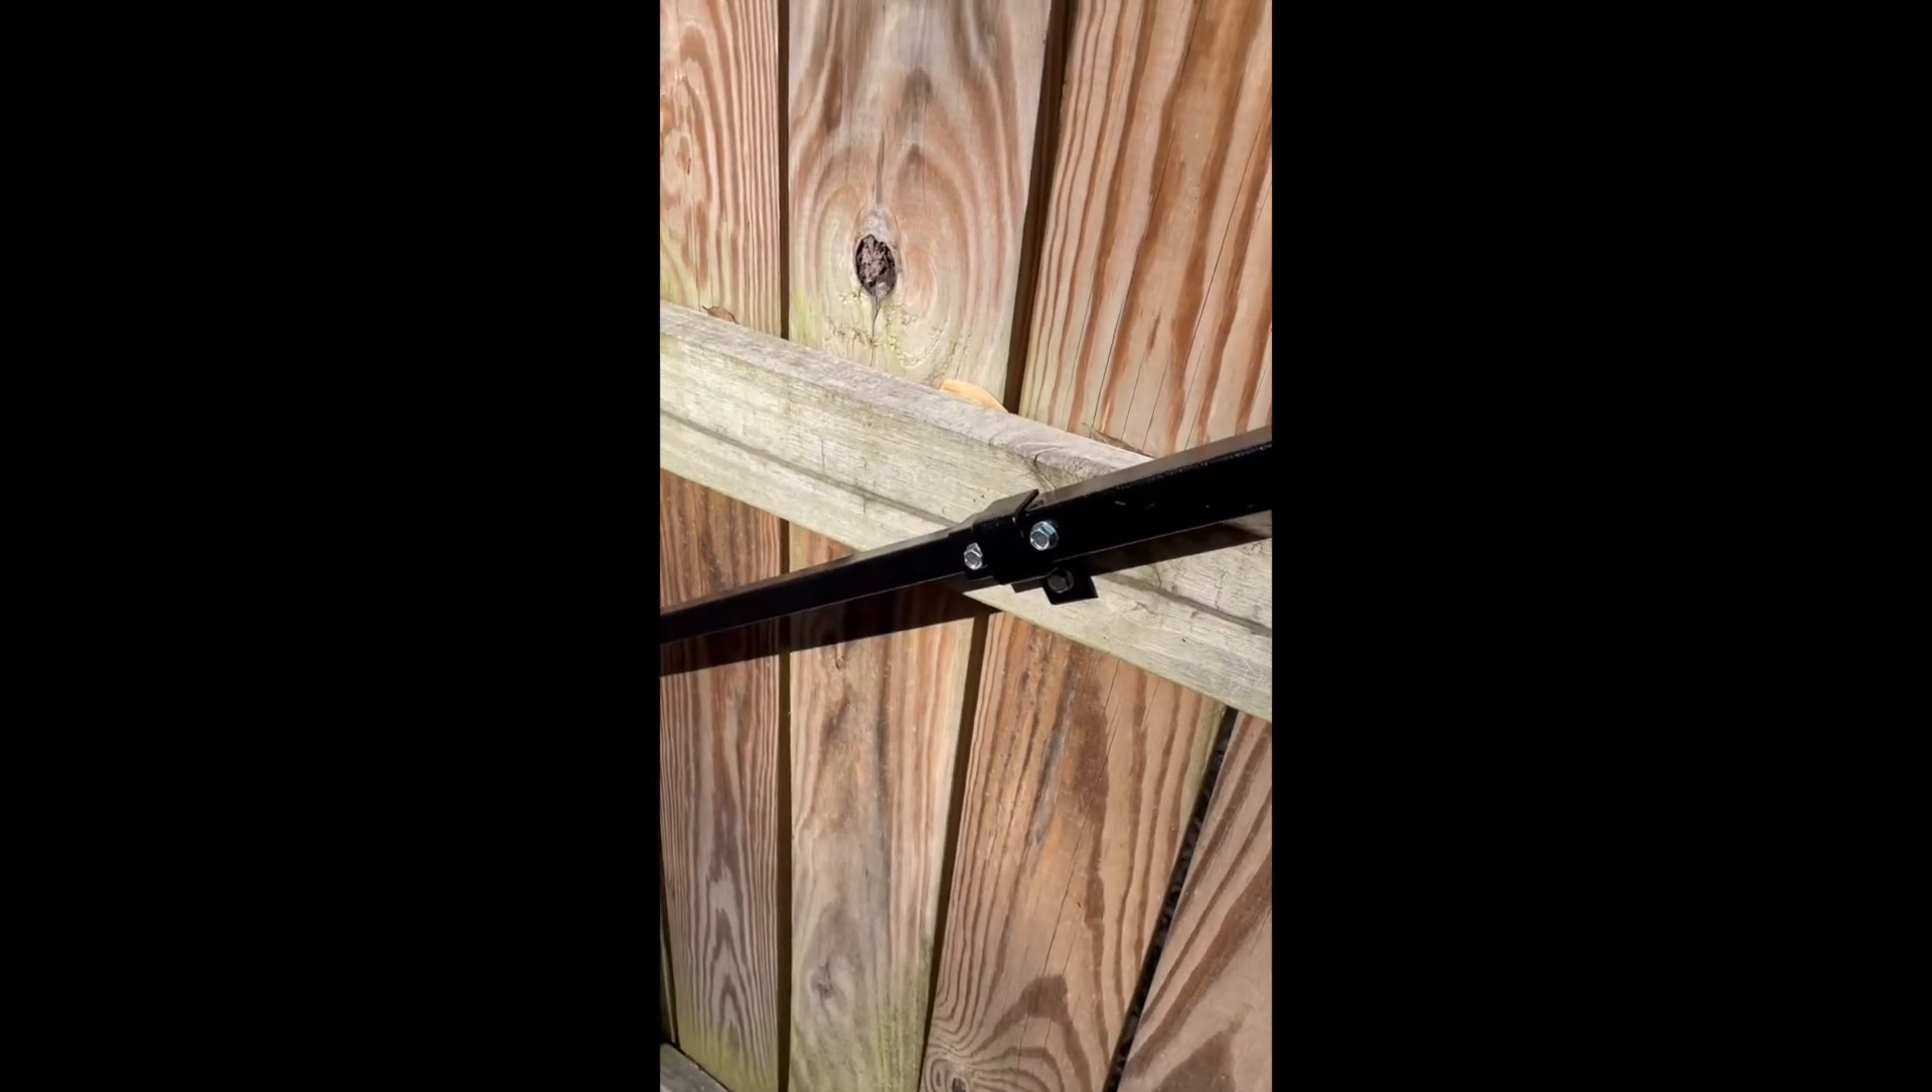So okay there's the hold down bracket installed.